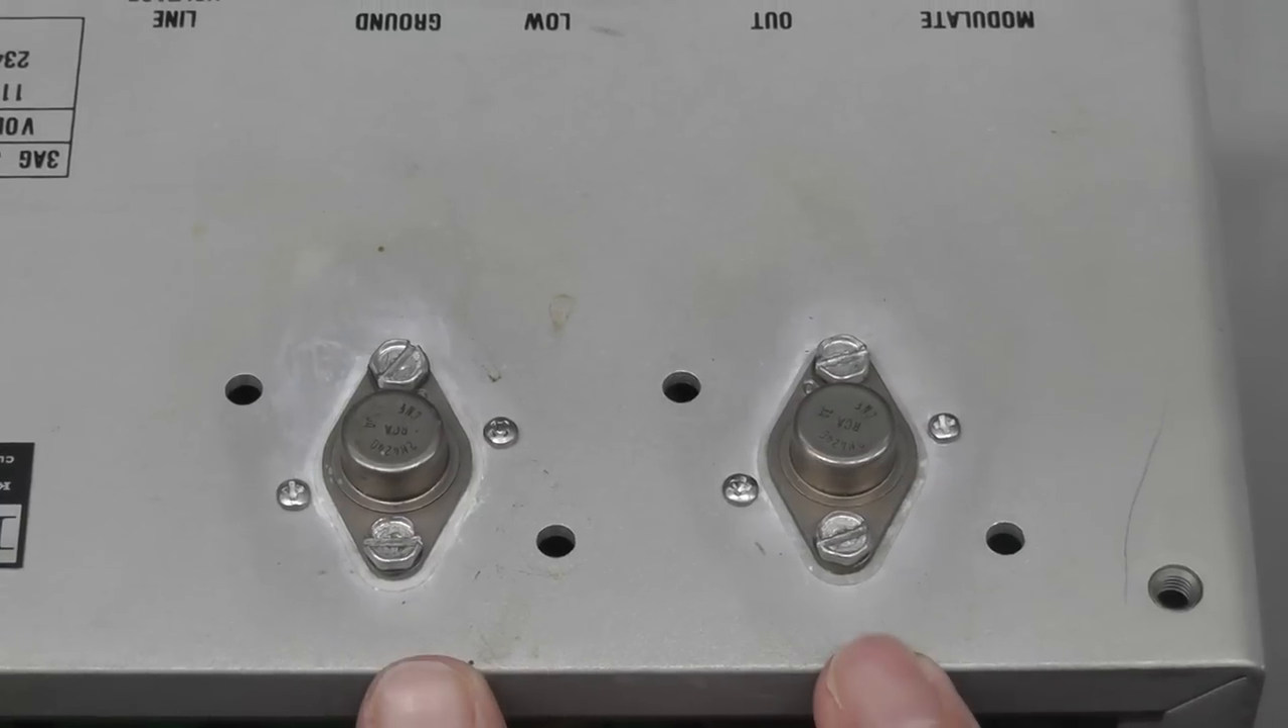I've got the TO66 packages bolted back up.